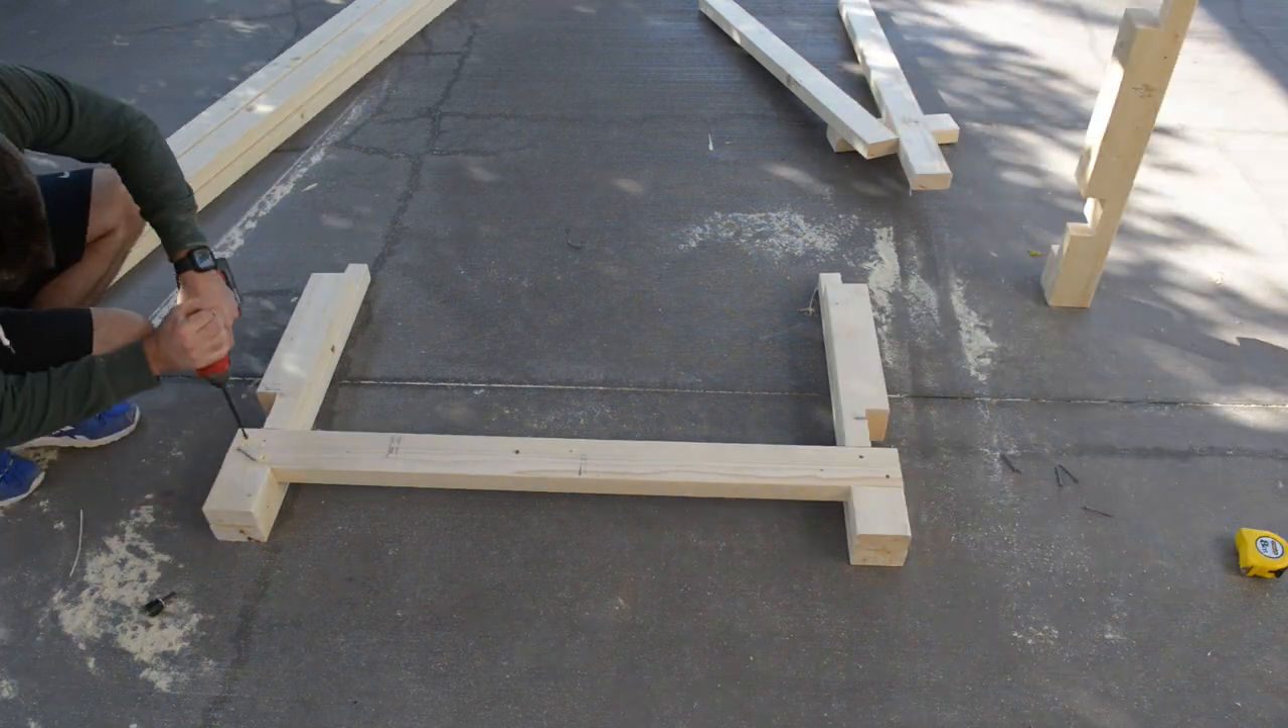Once all the legs were cut out, I inserted my bottom rail, making sure everything fit.